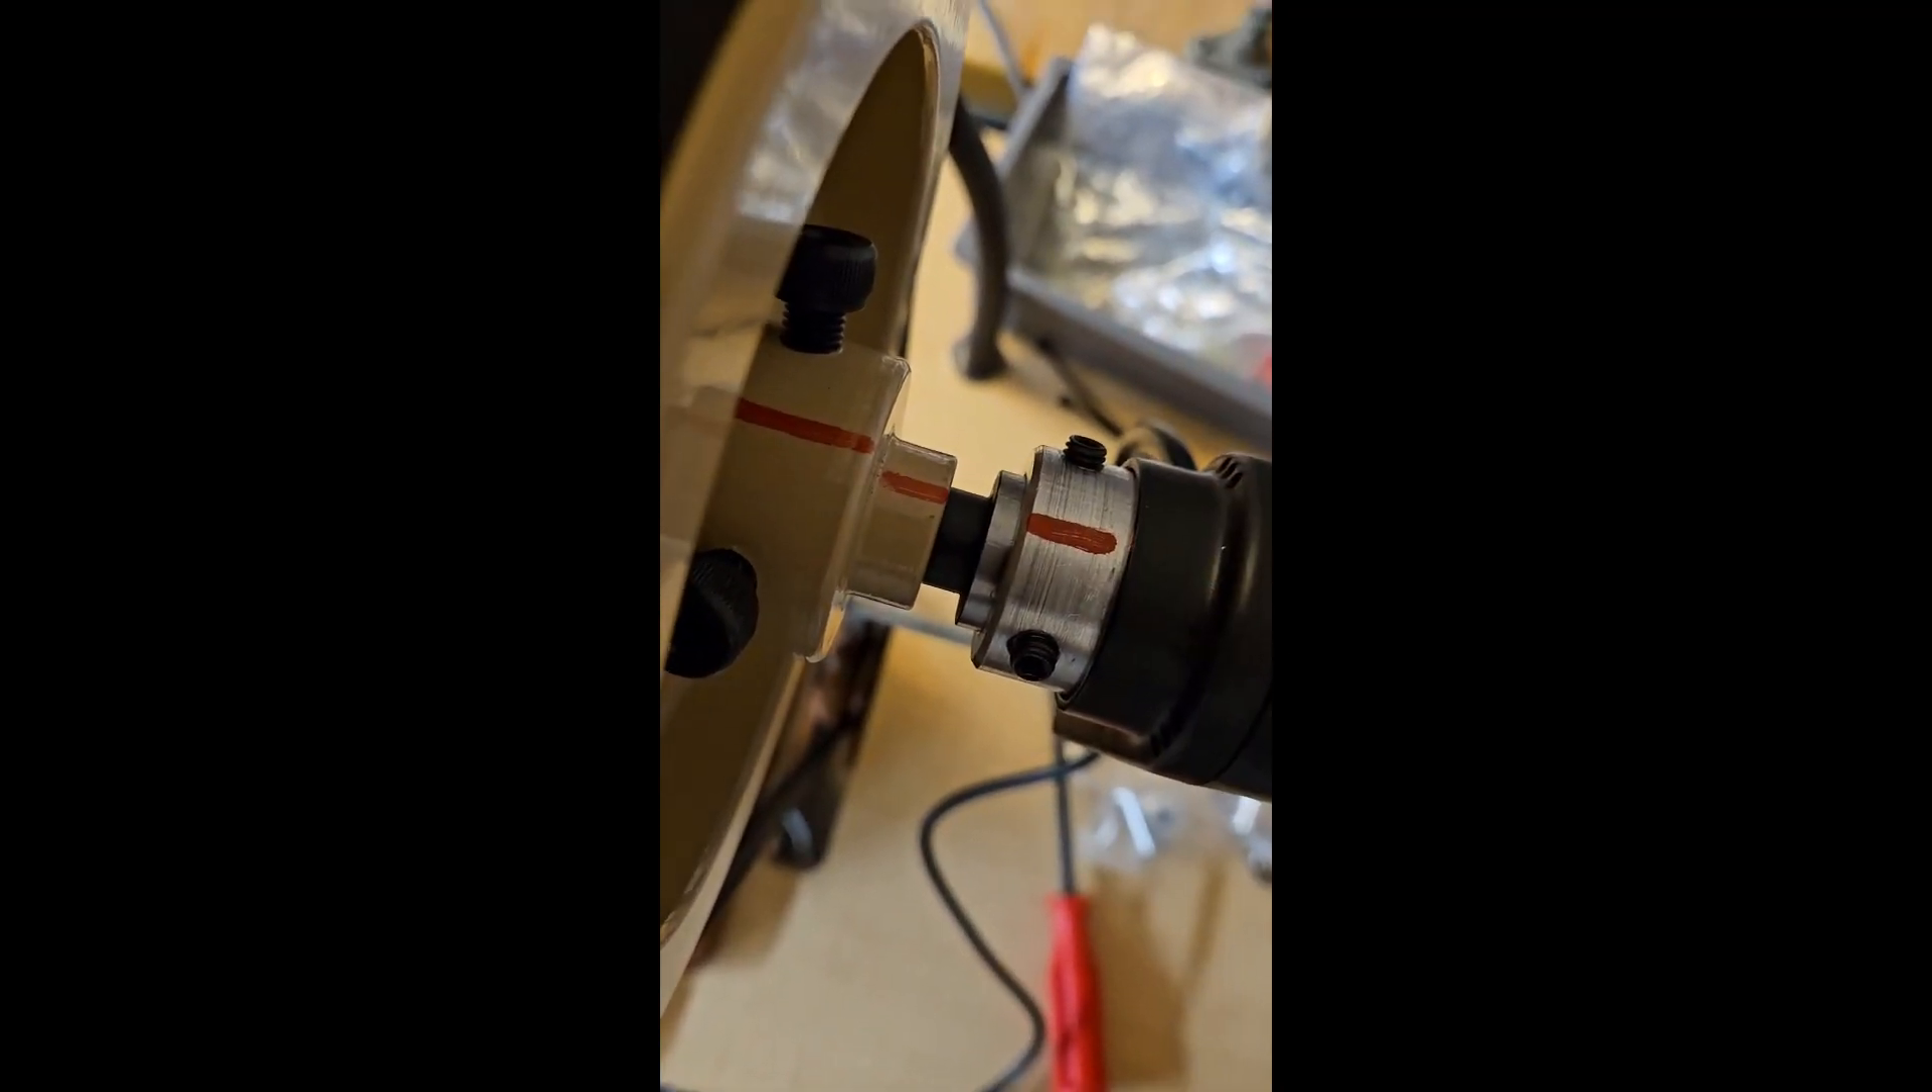So, right there, right there, is the red on the EPS module. The red on the EPS driver lined up with the red on the hand wheel.